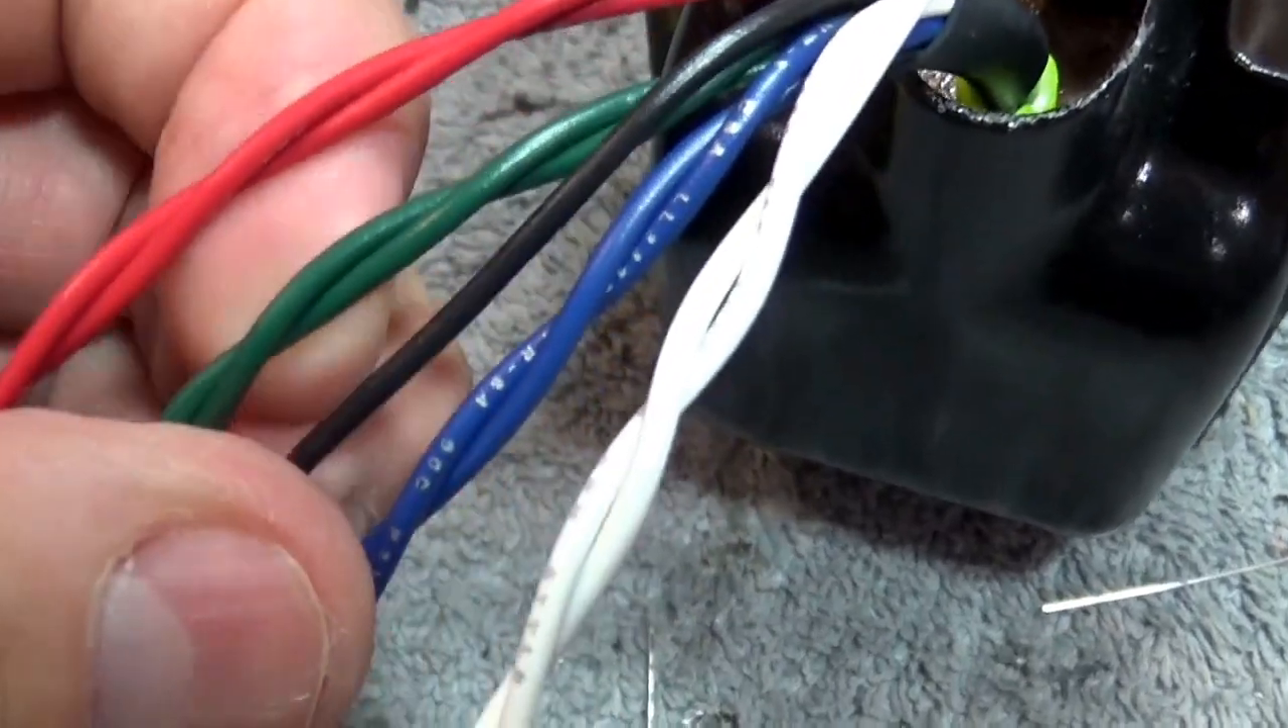One other thing I wanted to show you on the transformer is I've twisted all the leads together.